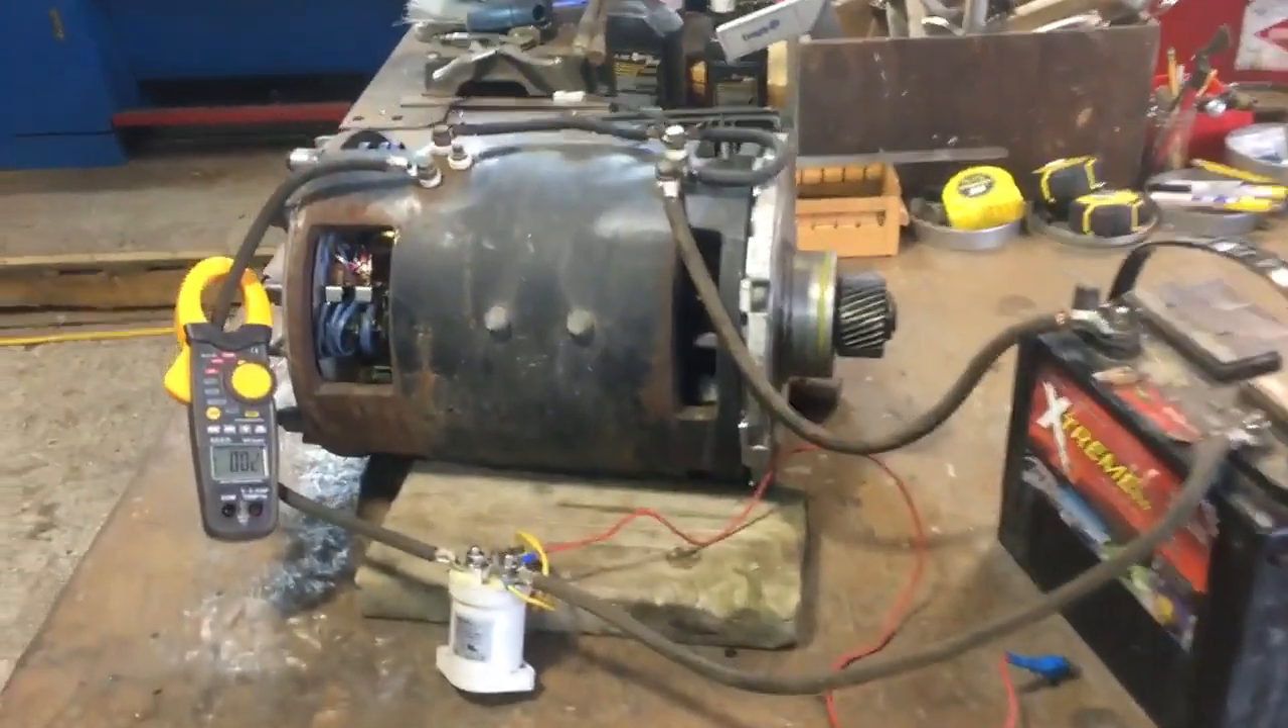Now the motor is all back together.